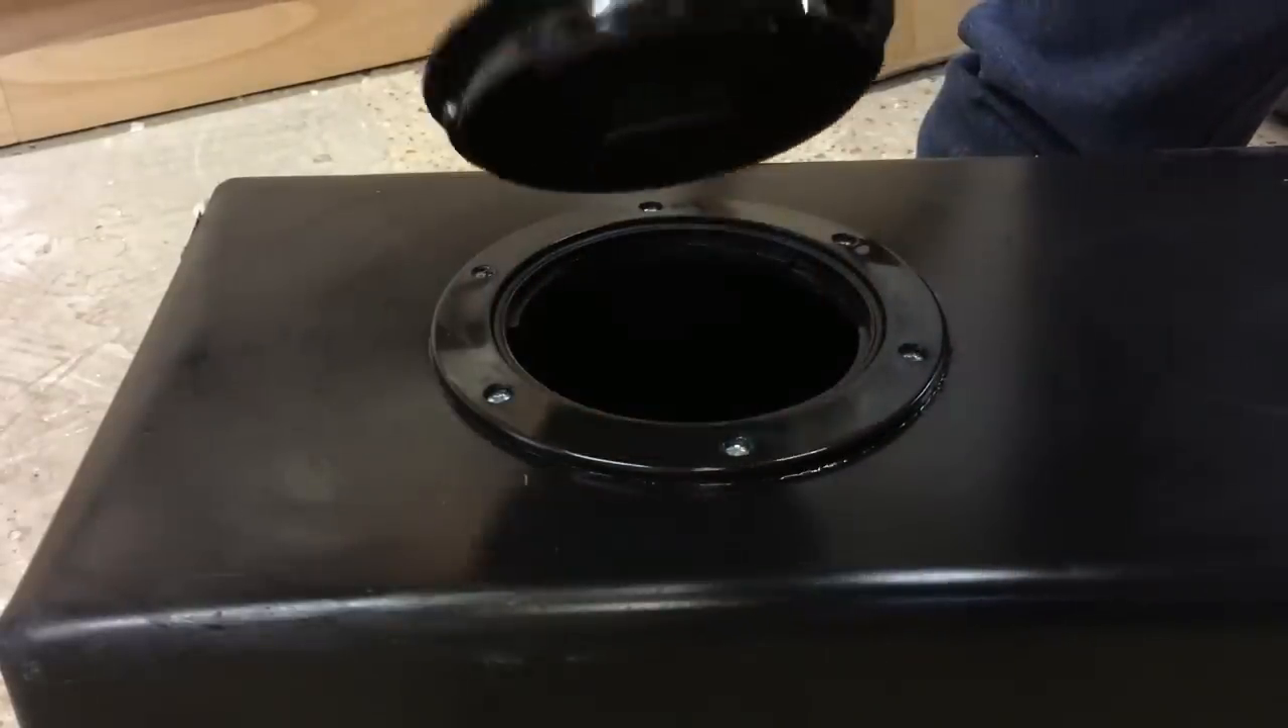That's the flange secured with some stainless steel screws.